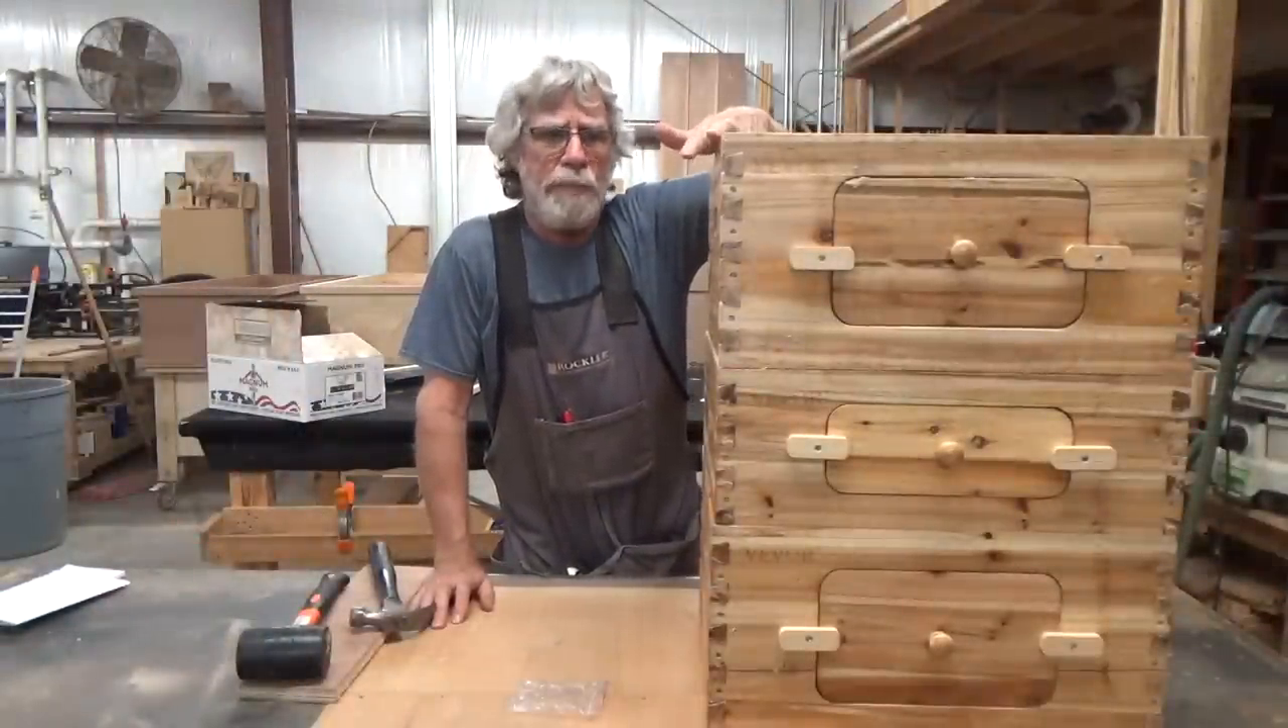And with our boxes all constructed, it's time to move on to the frames.